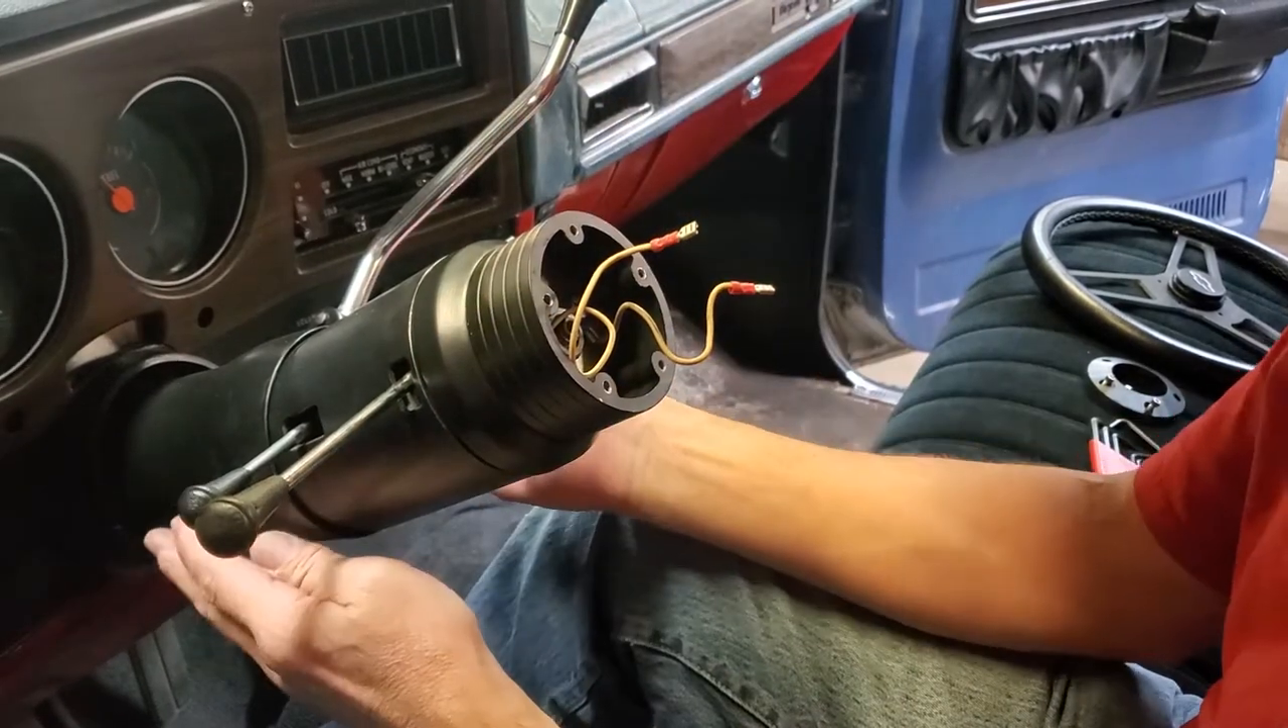And the steering wheel itself is removed from the car.